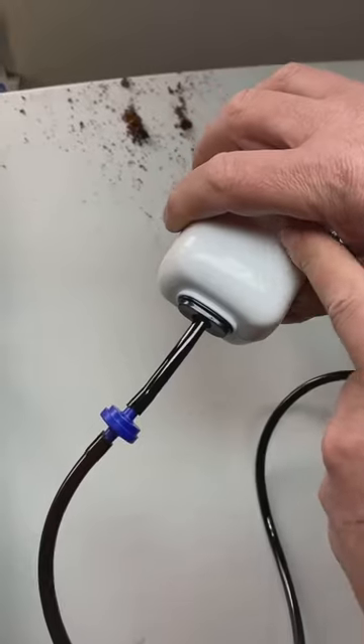So this little piece of tubing goes into the air pump, just like that, and you're all done with the connection to the air pump.